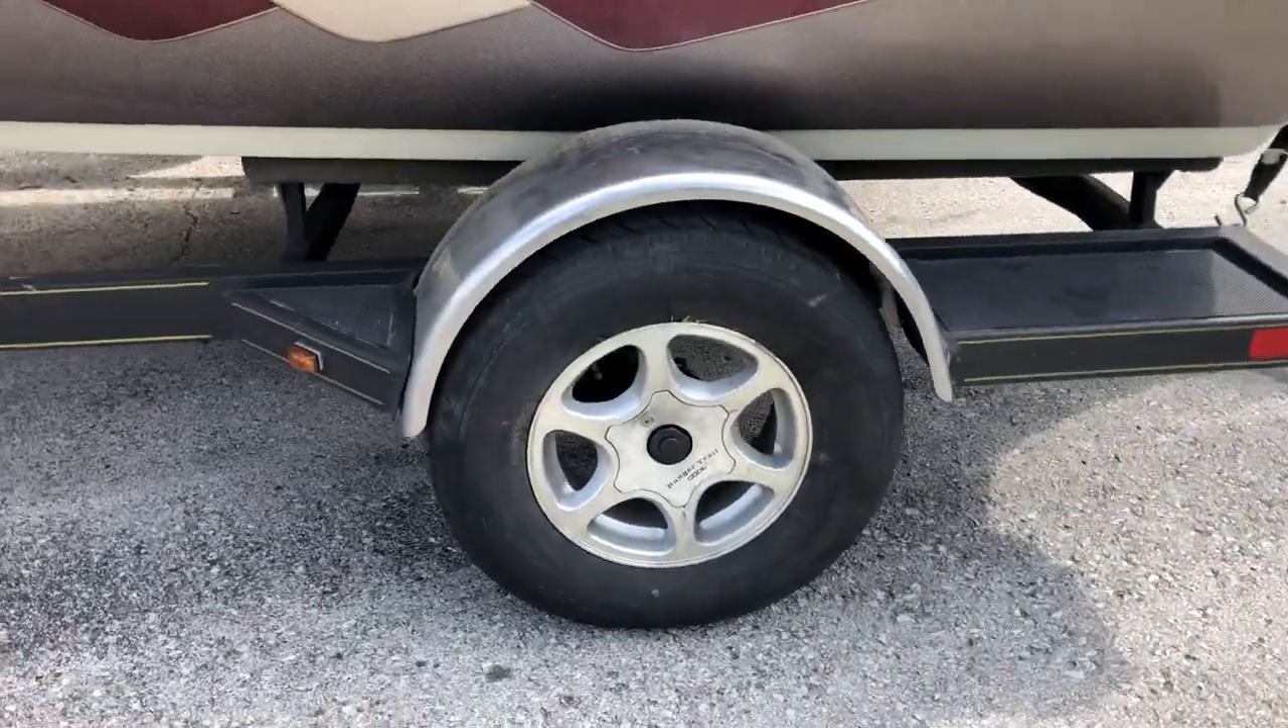As you can see now, the trailer wheel is in line with the fender.